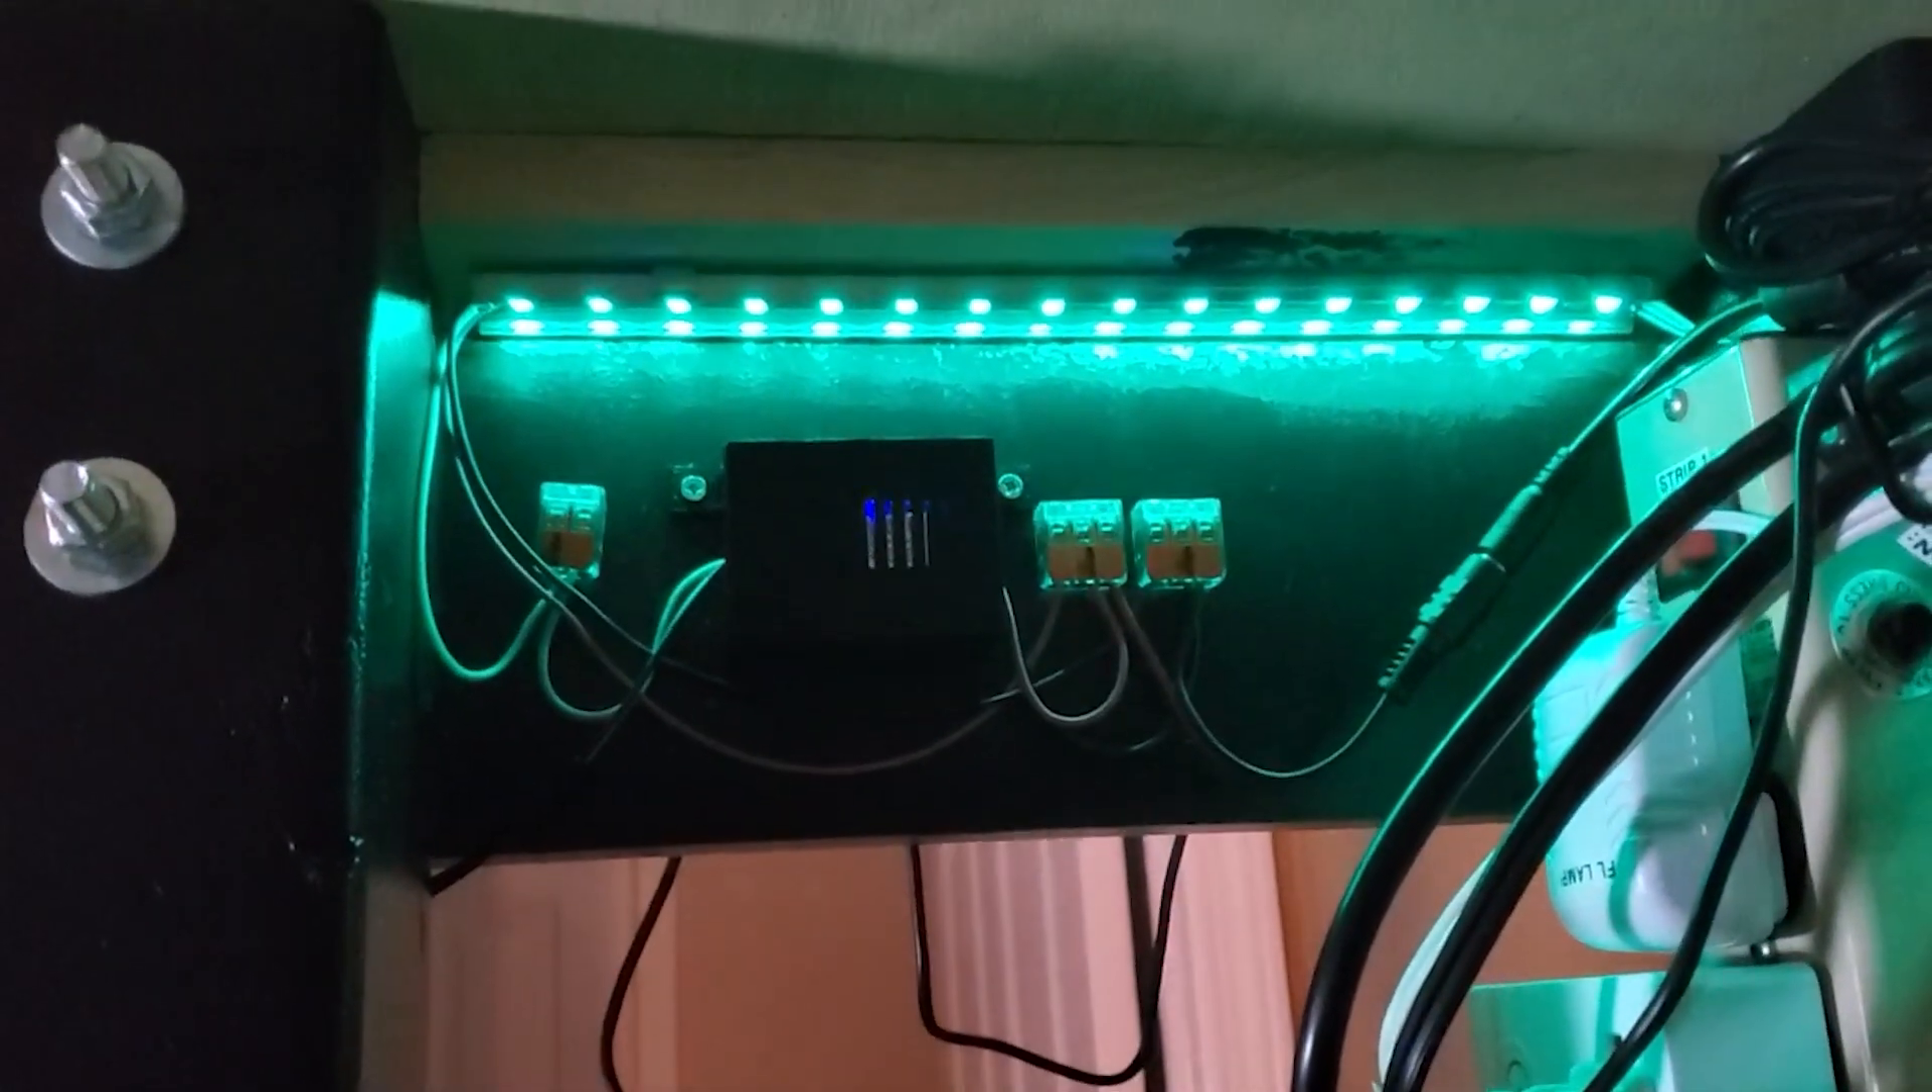Again, you can see the controller just mounted.